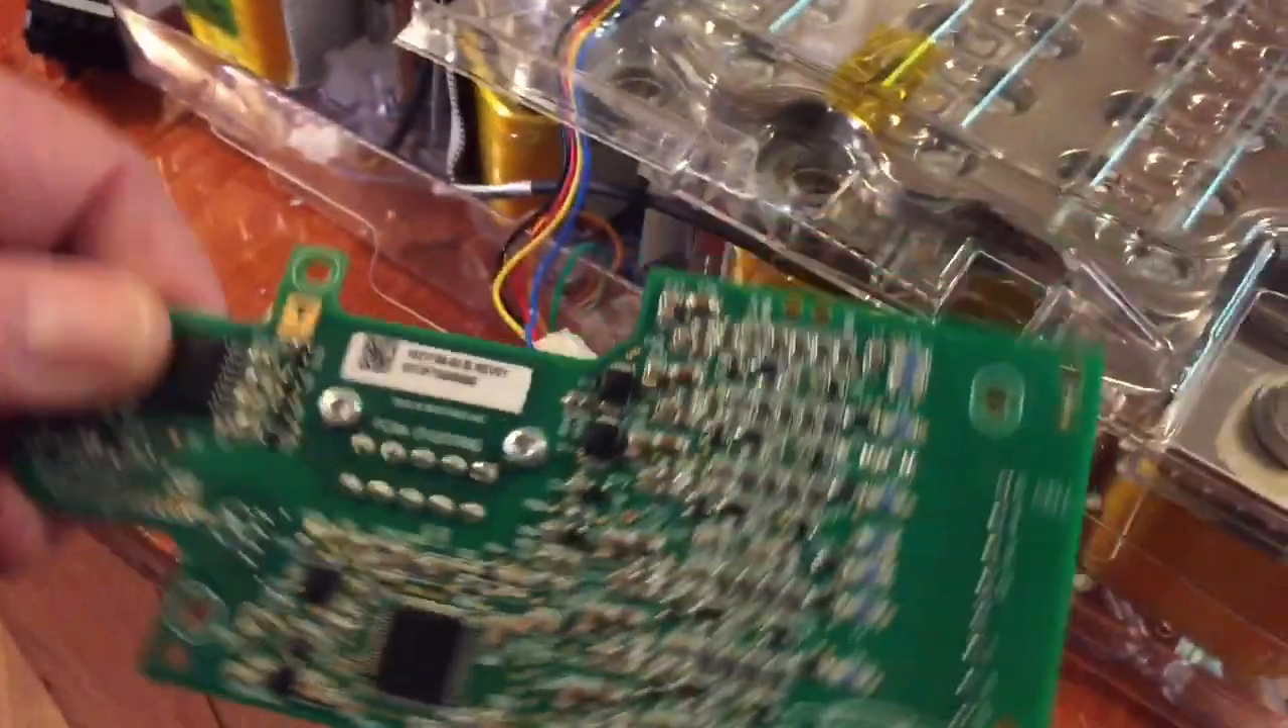Got the first board off the first battery bank.